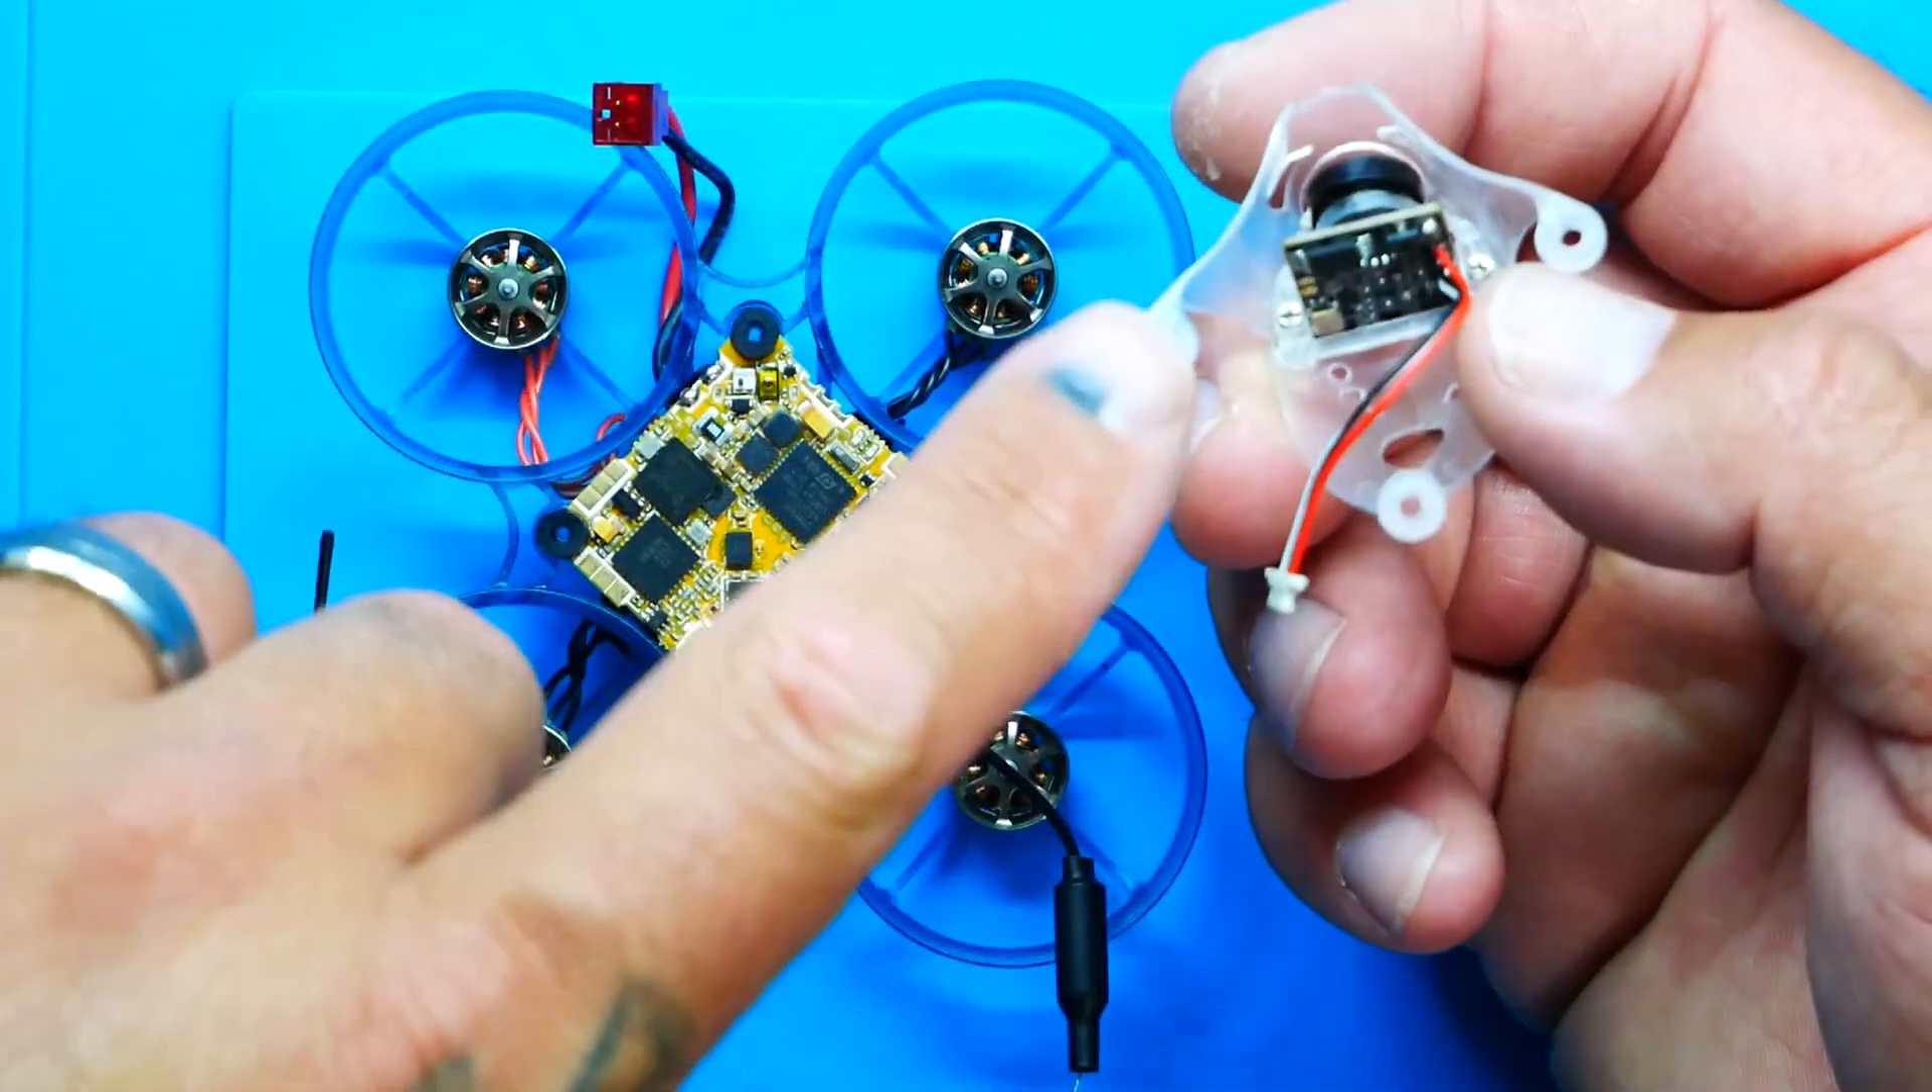All we have left now is to get our canopy up and on board.